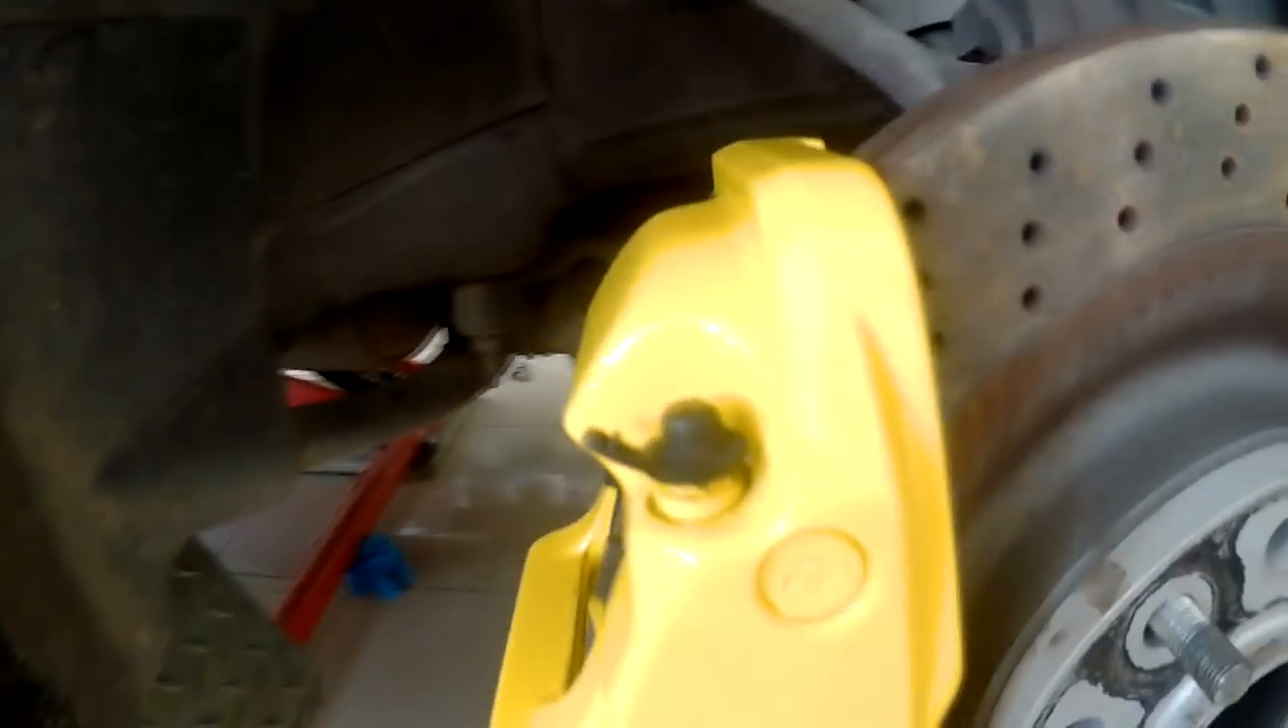Так ну по итогу суппорта поставлены на место.